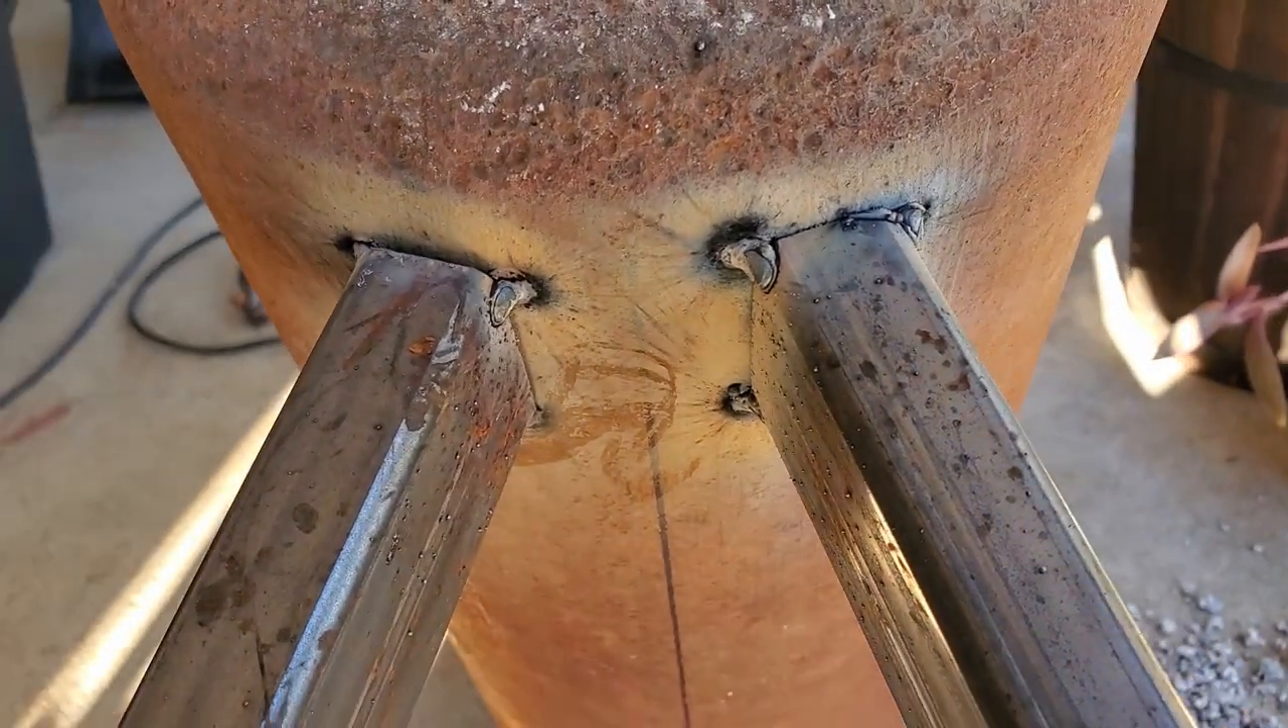With our little Lincoln 140 MIG running flux core wire, we gave each leg a good tack weld on each corner.